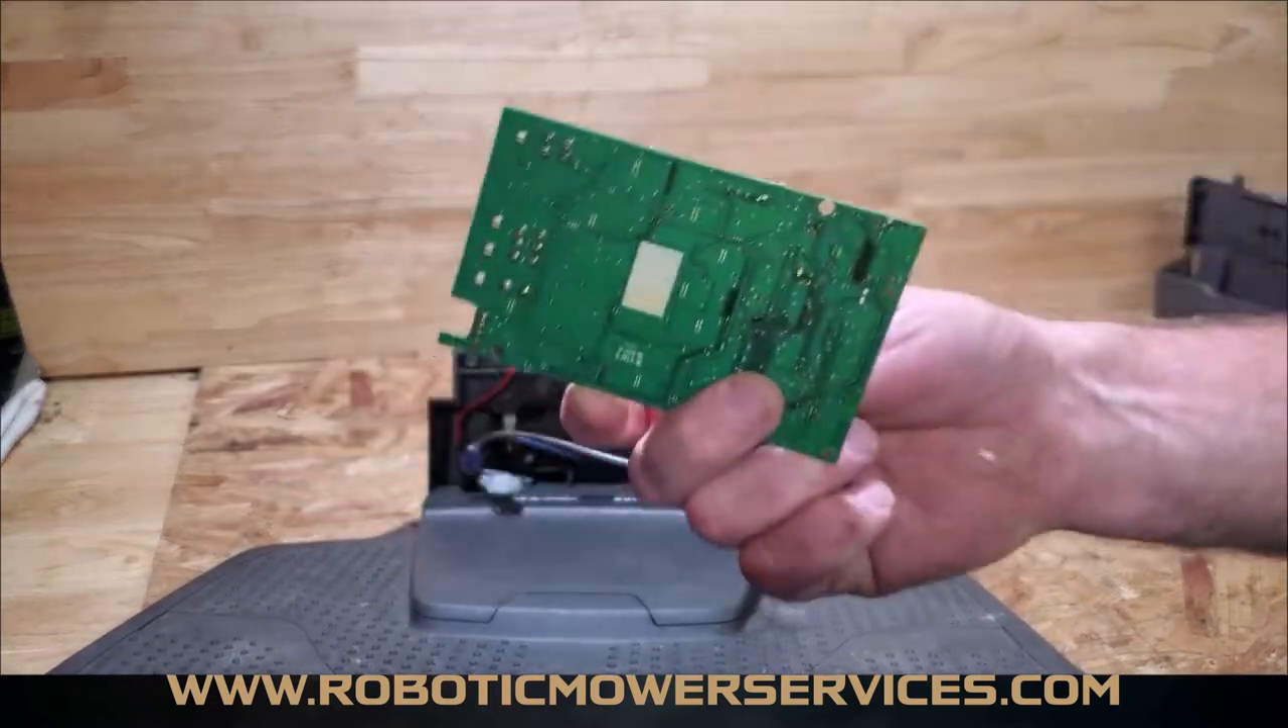And our circuit board is out.